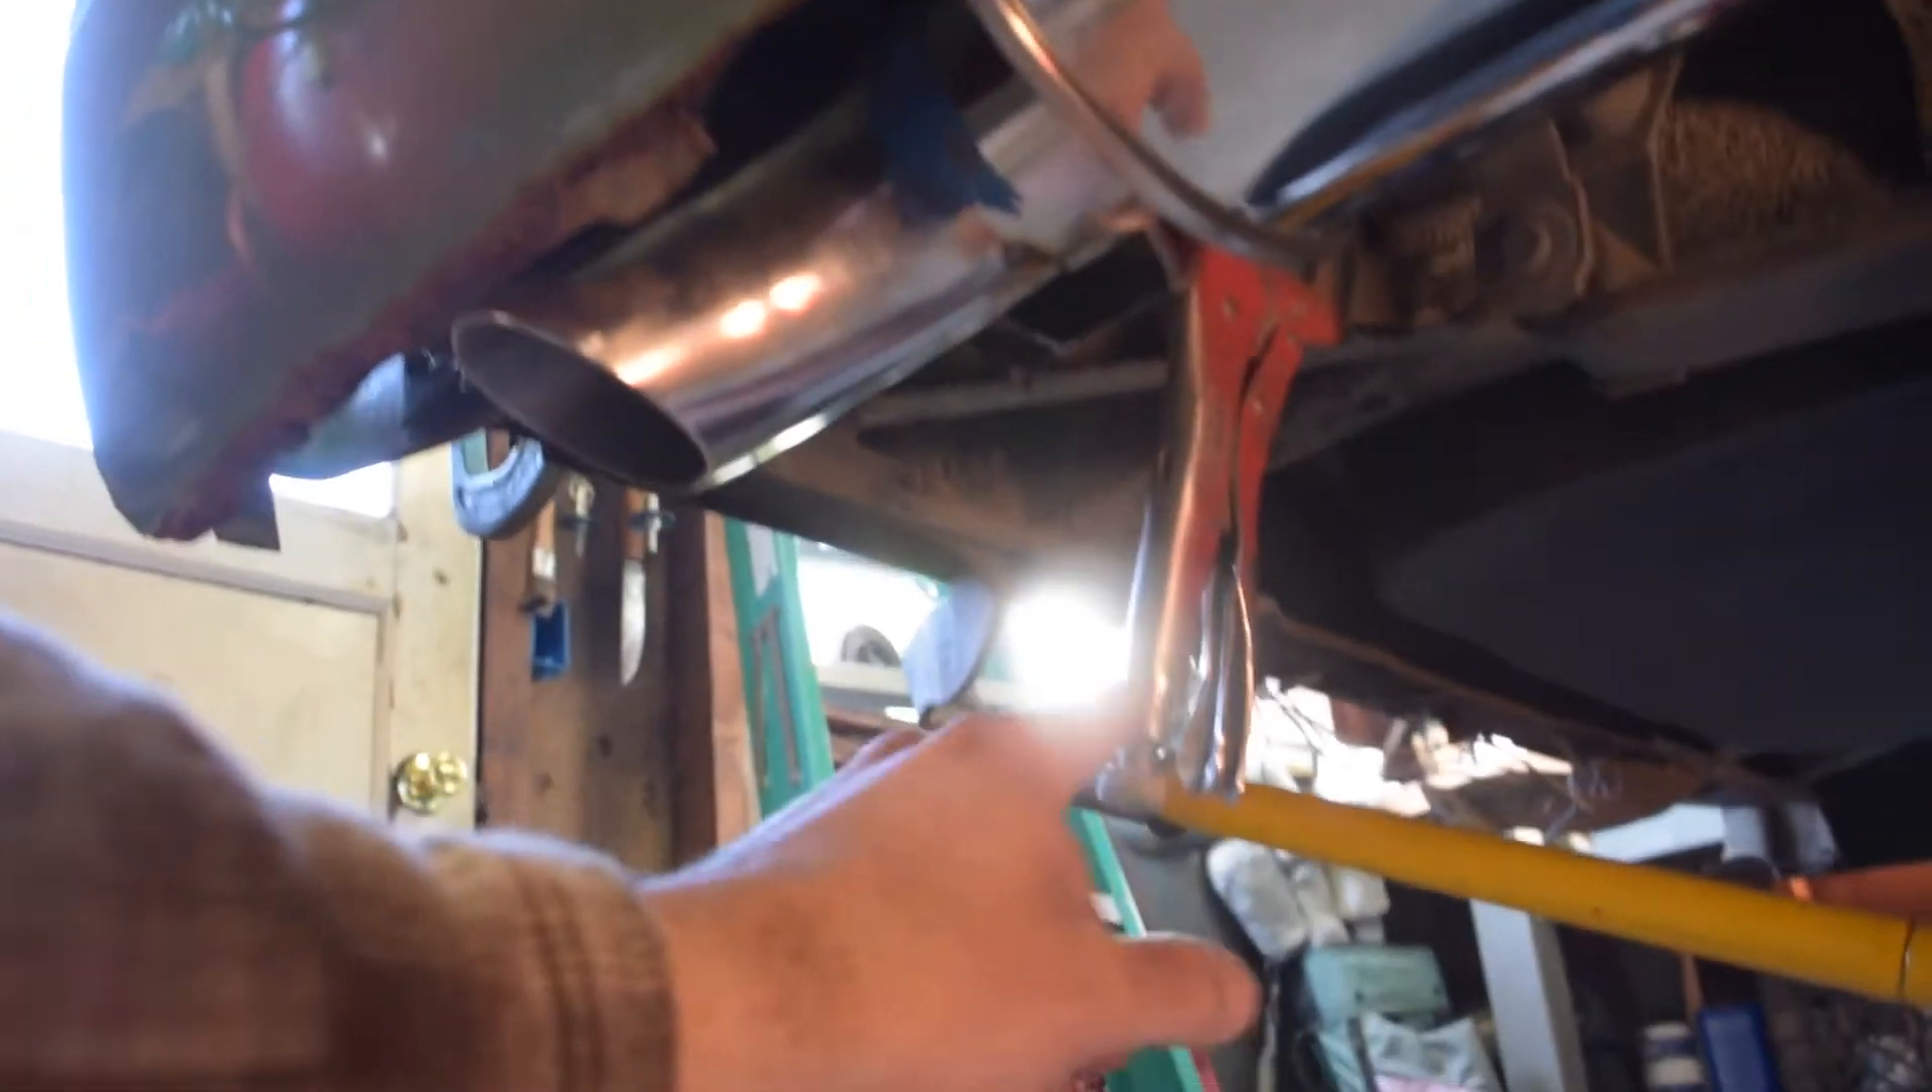I have my last hanger for the muffler held in by a vice grip because I just haven't had a chance to get up there.